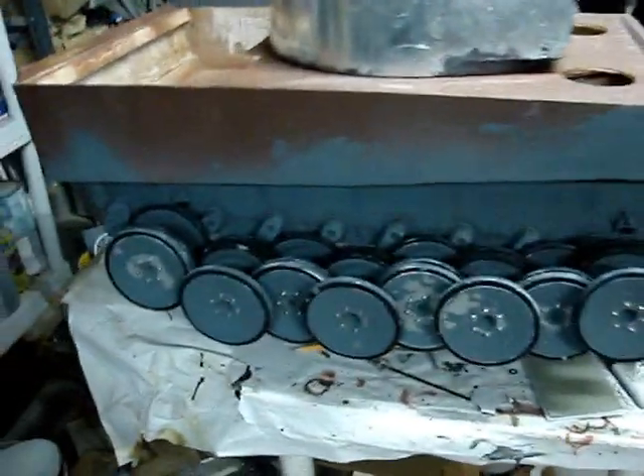As we can see since the last video, the tank suspension is completed and the wheels have been added.